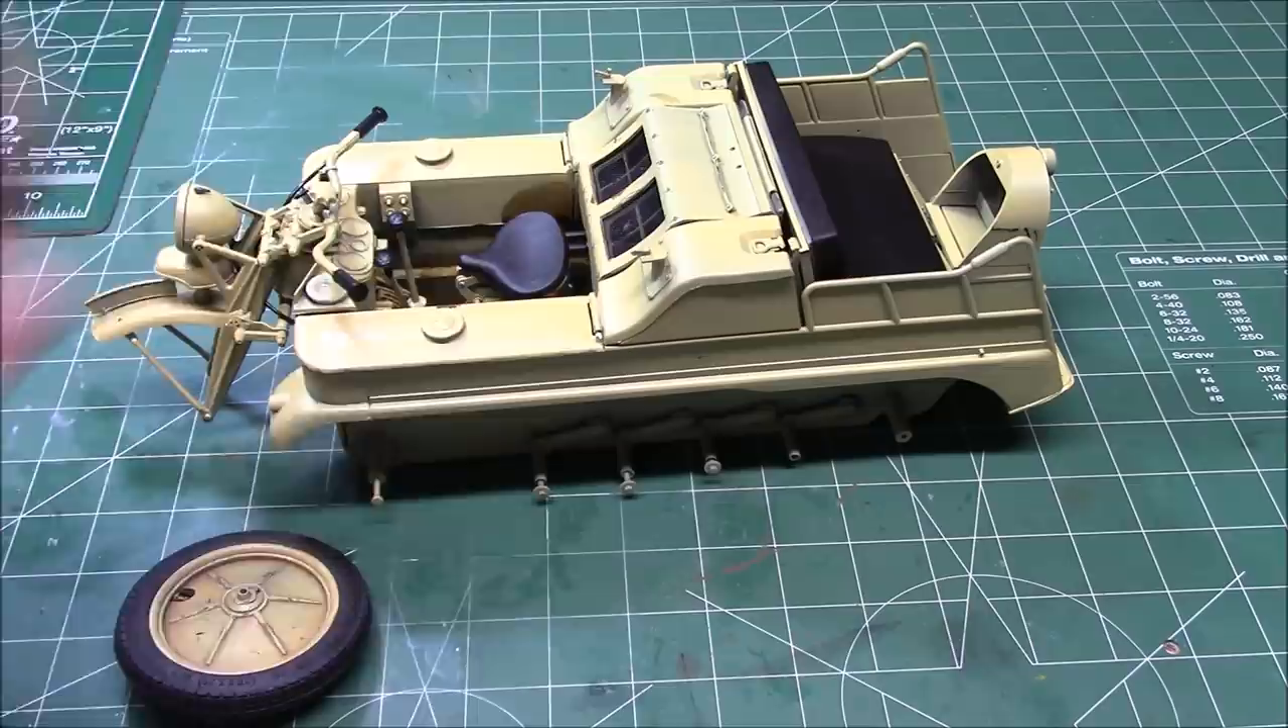At this point, the major assembly is done aside from road wheels and tracks on there.